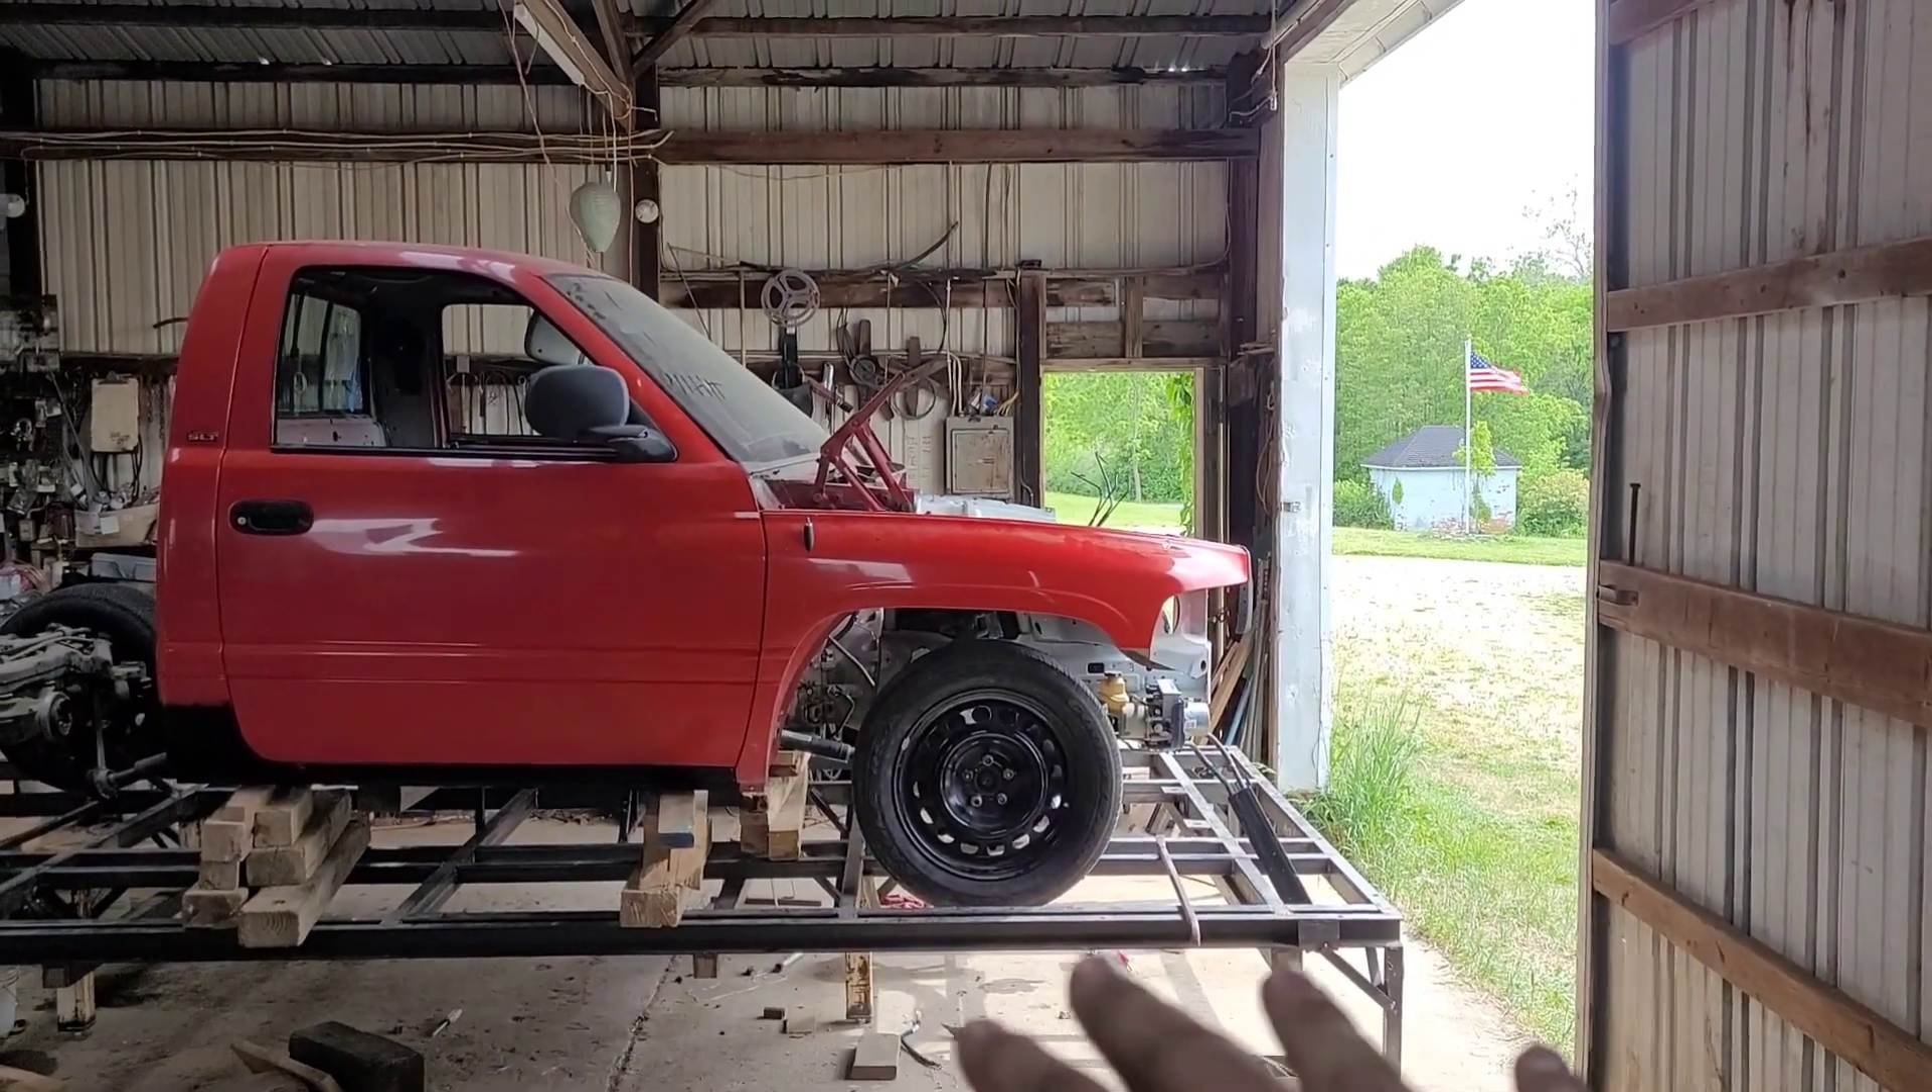So as you can see, the wheel kind of doesn't sit exactly in the center of, of the fender well.